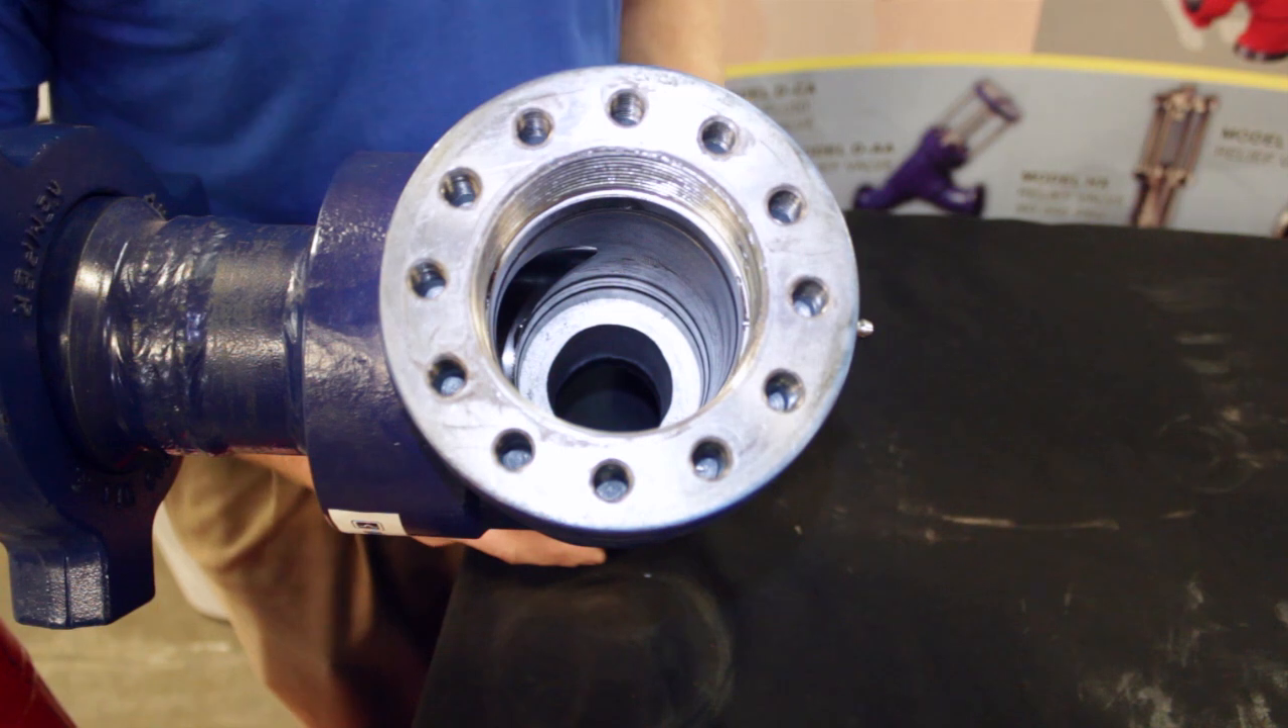With the entire top works, the piston and the seat cage removed, you're able to check the body of the valve.